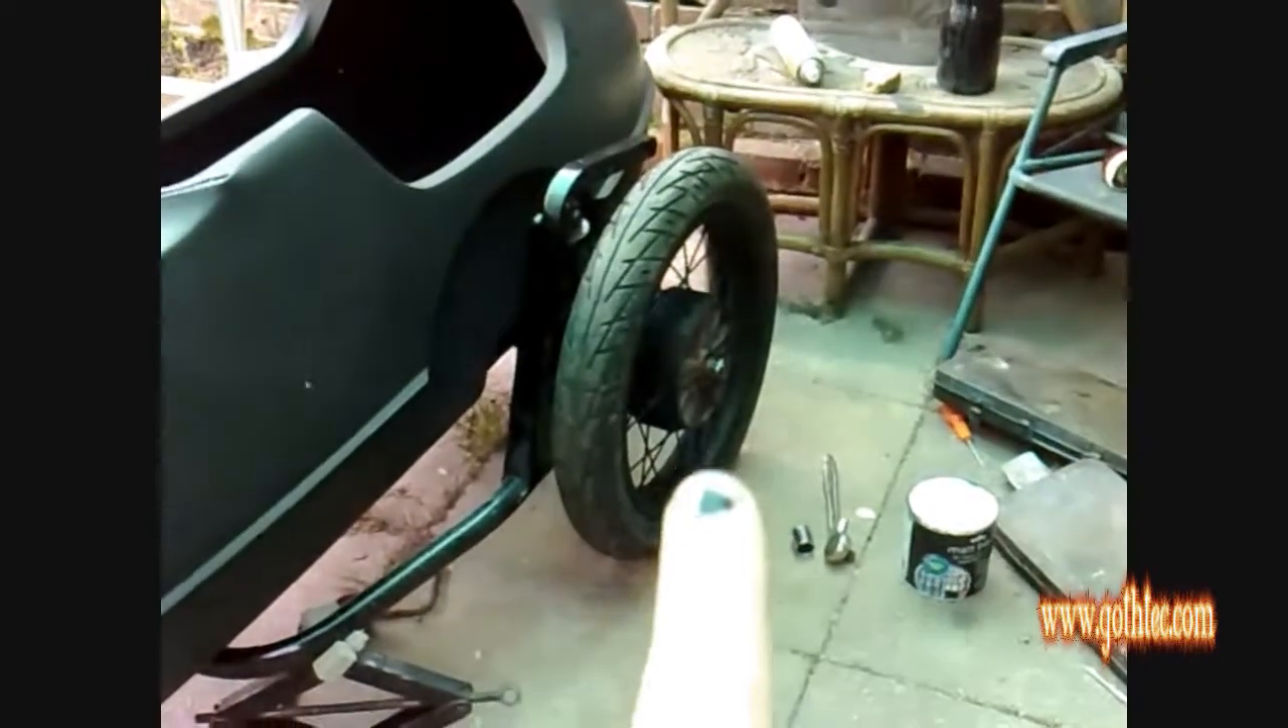I've already done the wheel and the wheels back on.